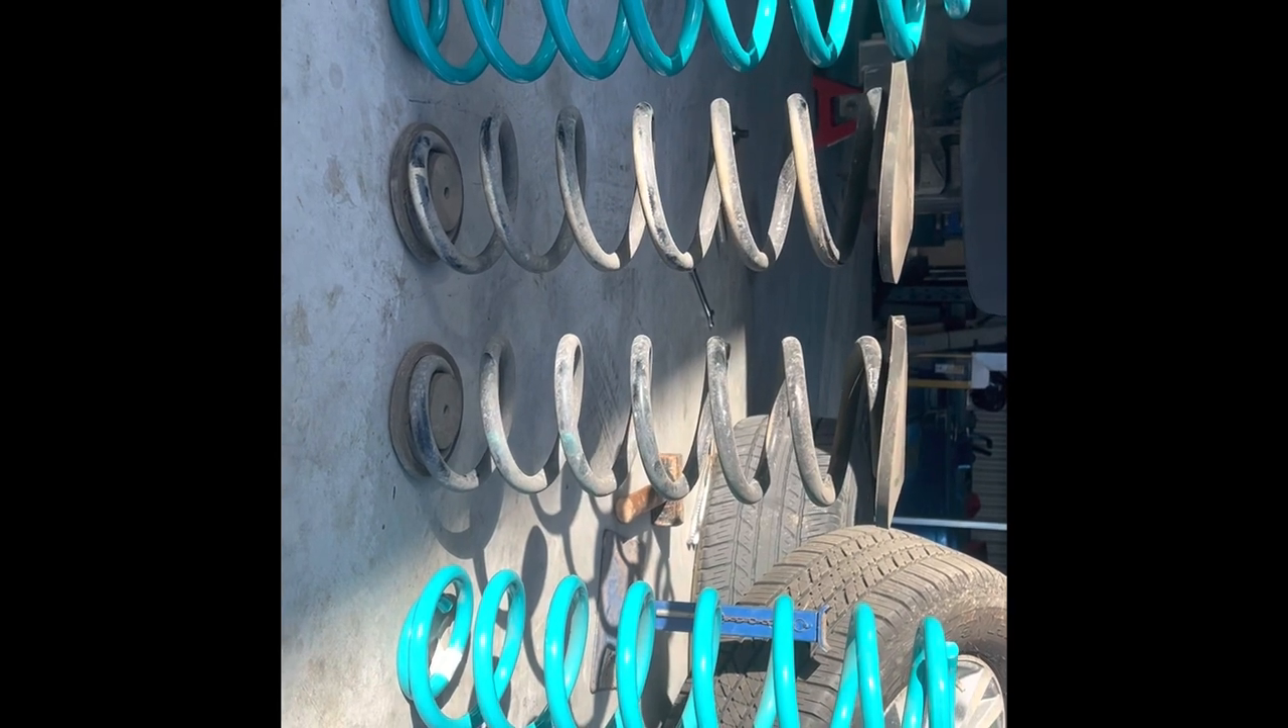There's the springs removed from the car, the old and obviously the new on the outside.